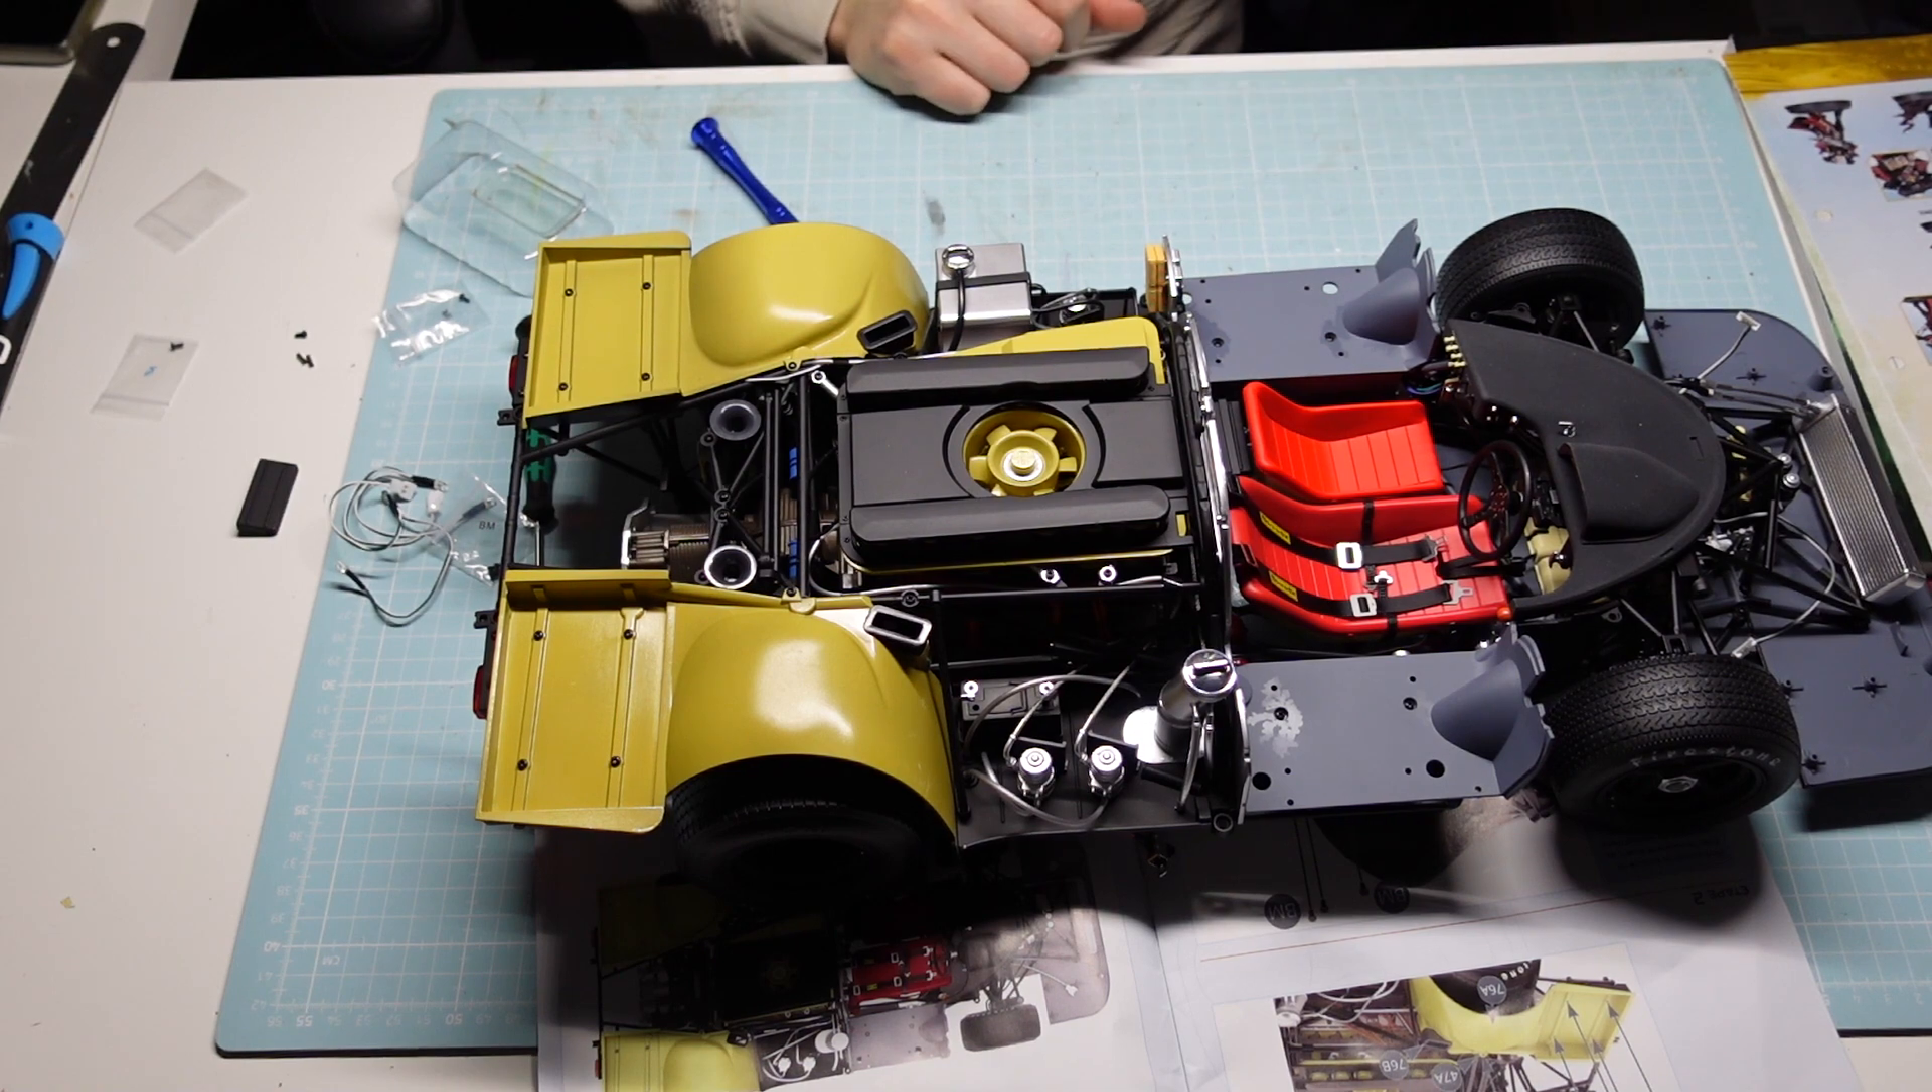Ja, damit haben wir zwei Radkästen am Mobil und ja, dann fehlt ja eigentlich bloß noch der Deckel, dann können wir eigentlich fast schon losfahren.